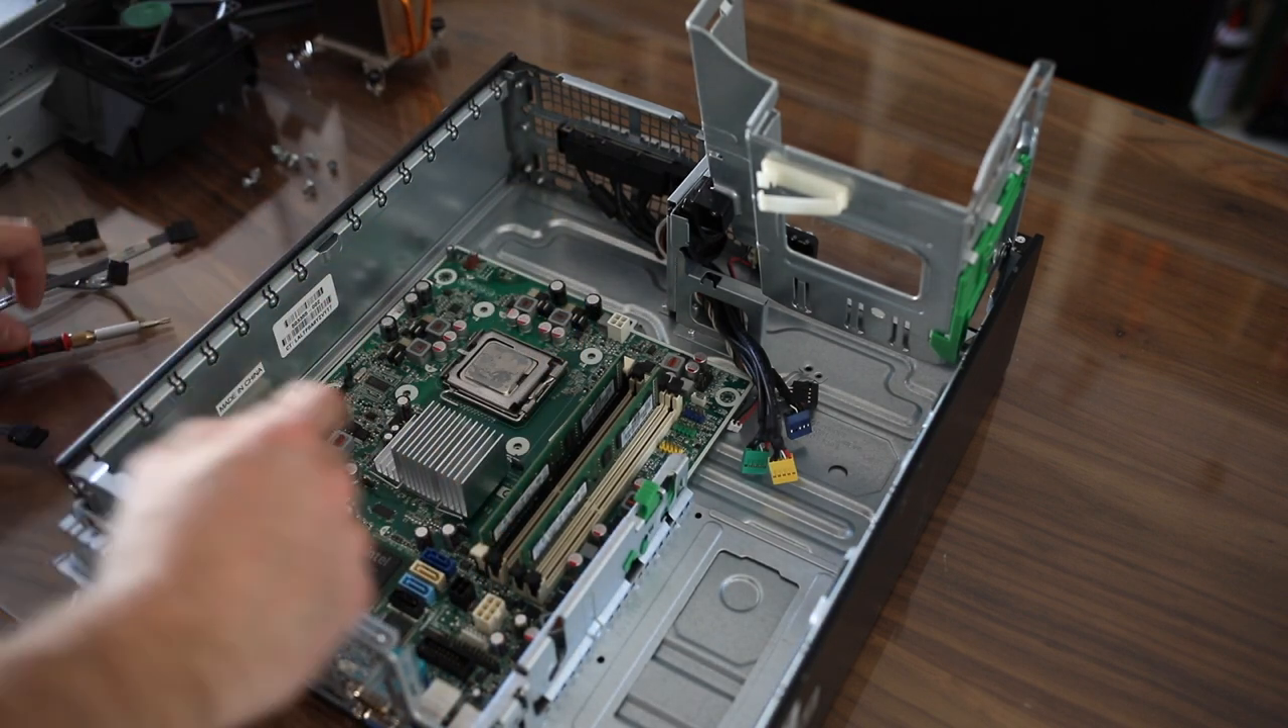Now that the heatsink is out I should be able to take the system board out.